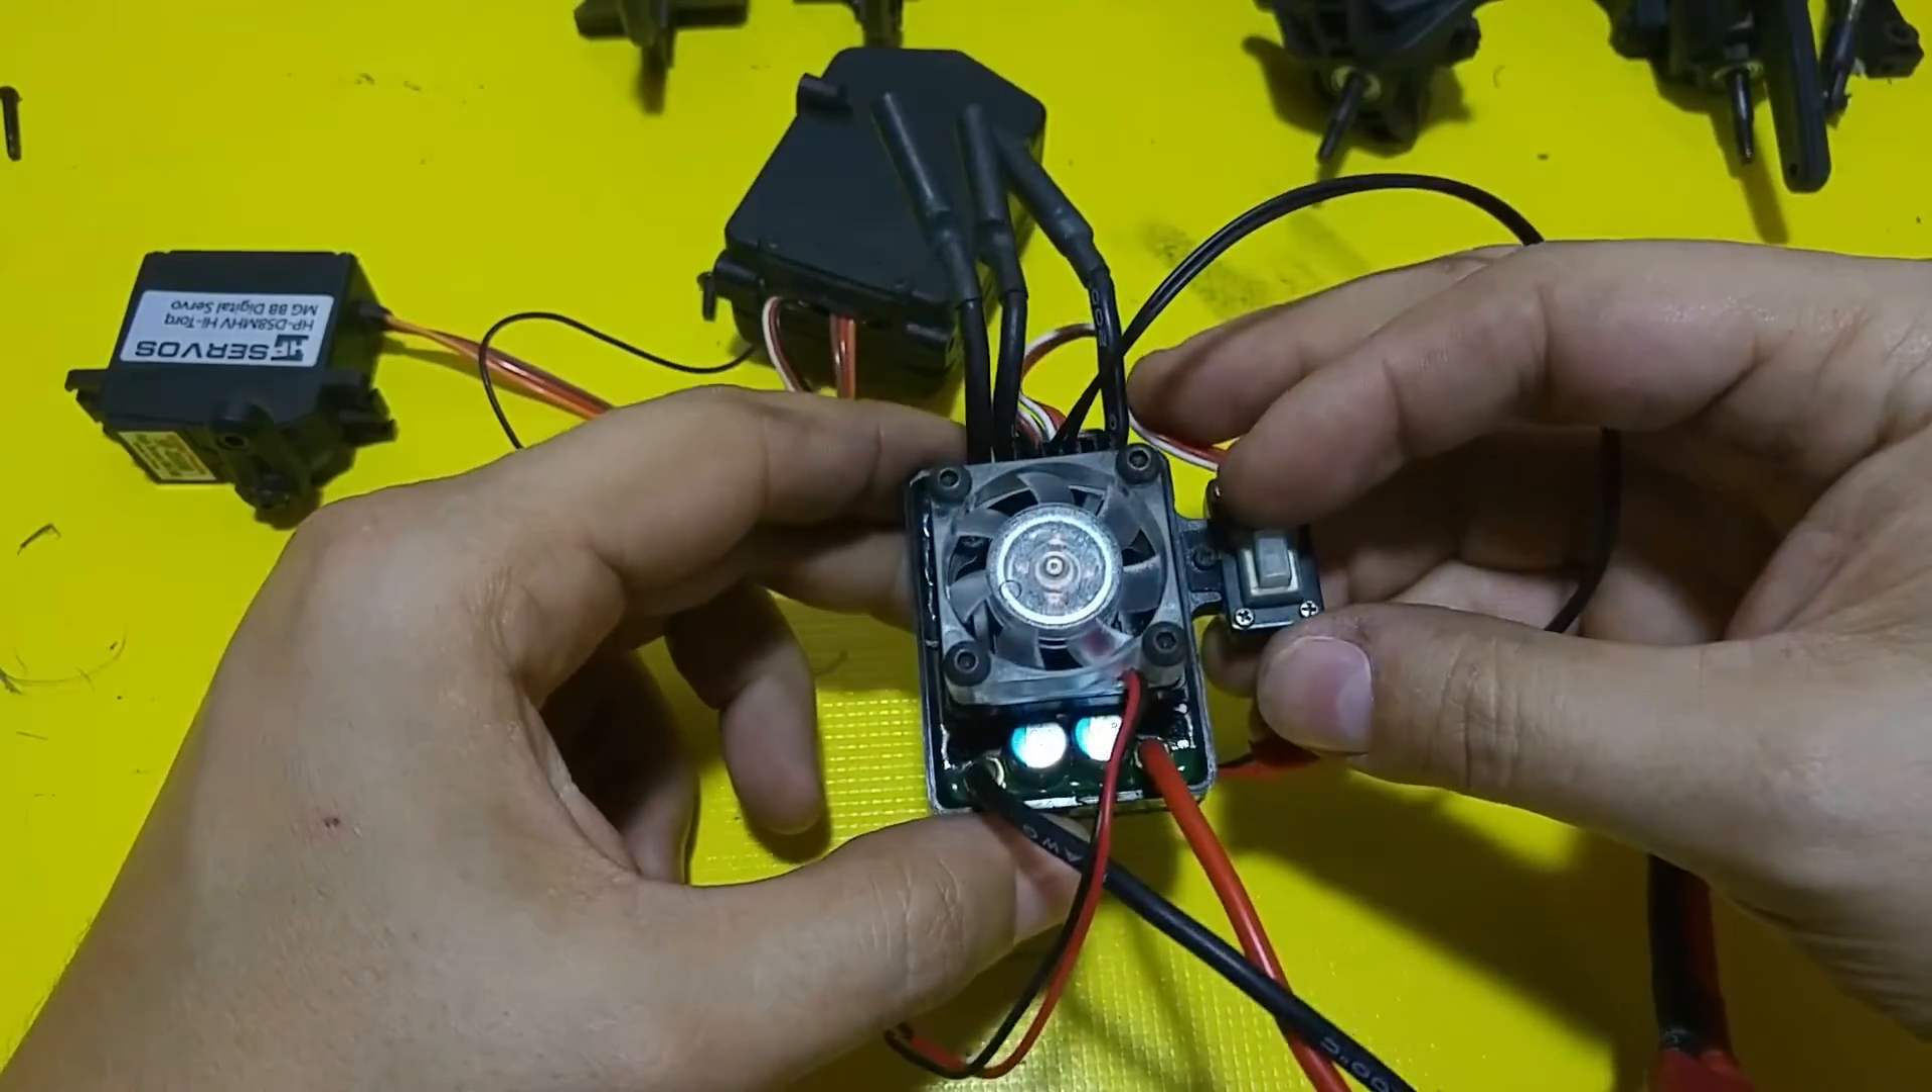The Yeah Racing adapter went on perfectly, and the 30mm fan went on perfectly above that.